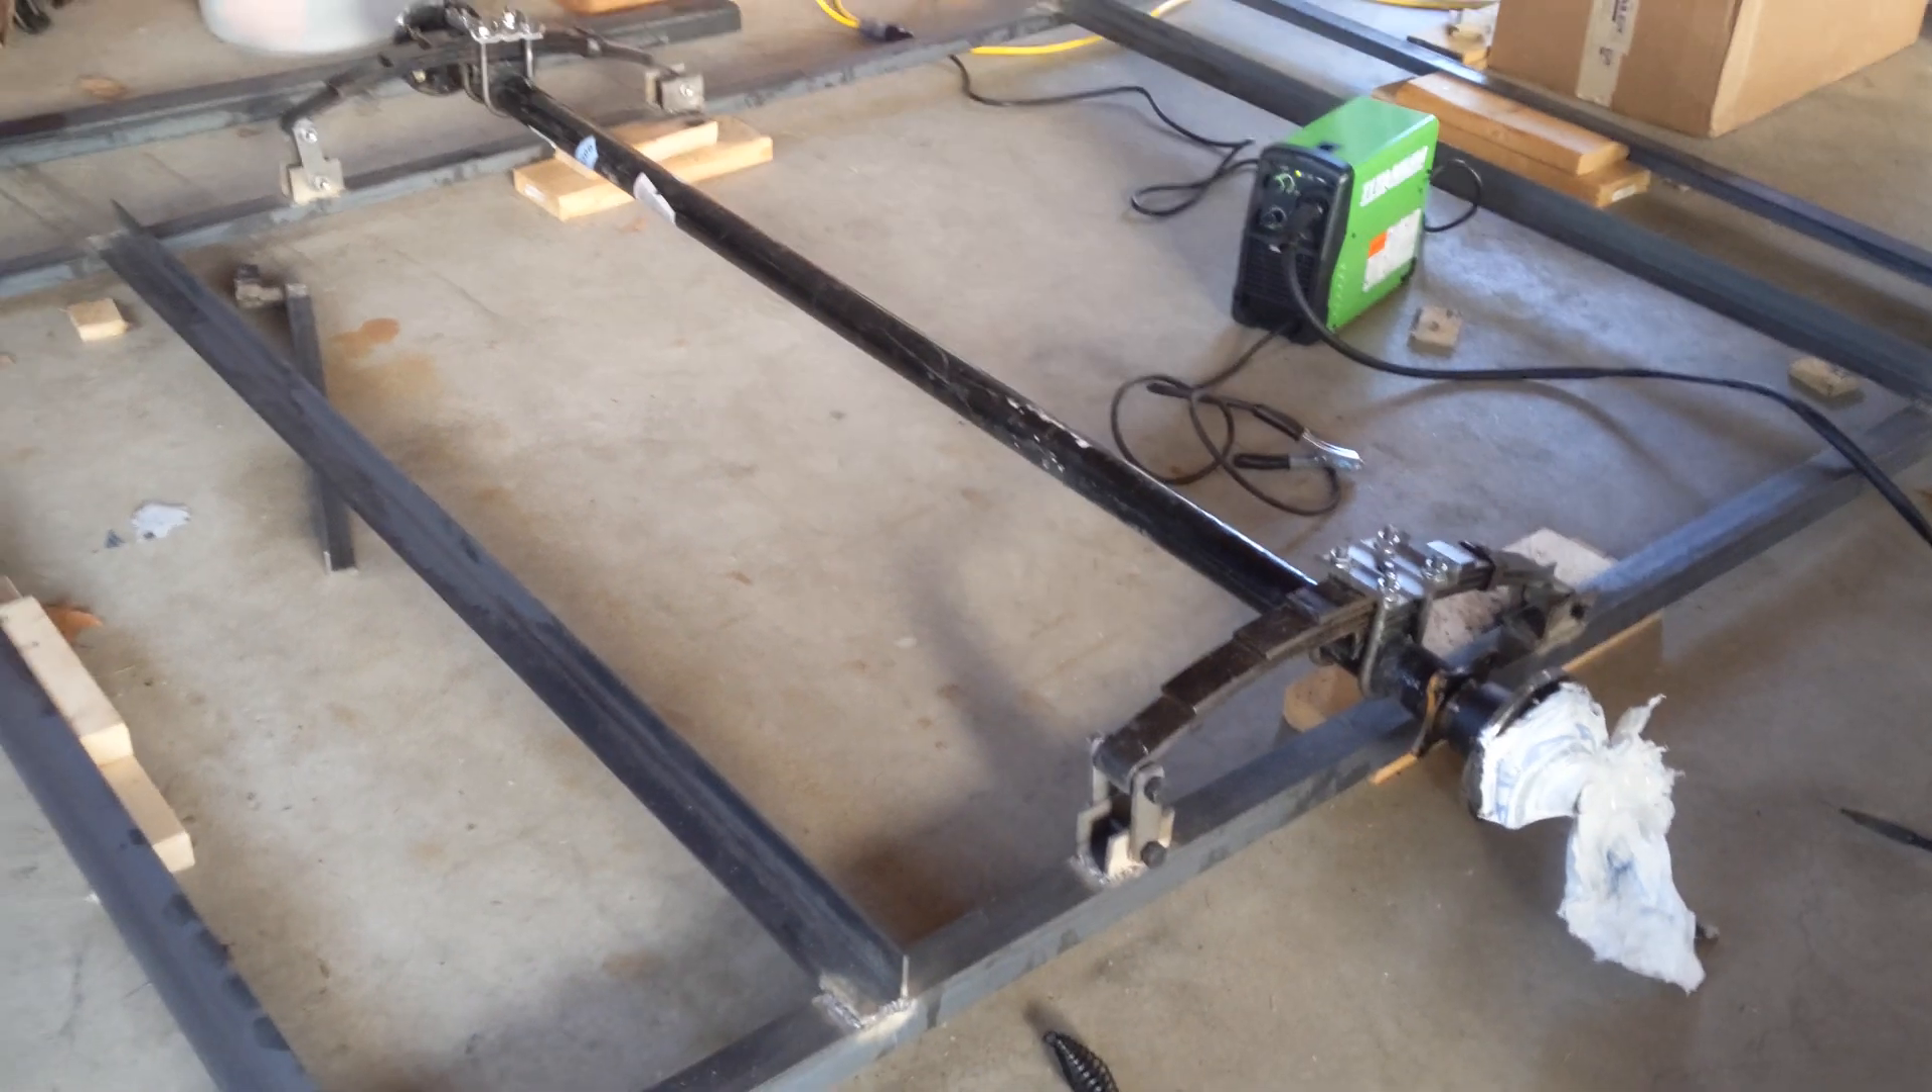Now that is that the axle is attached this trailer is almost done.